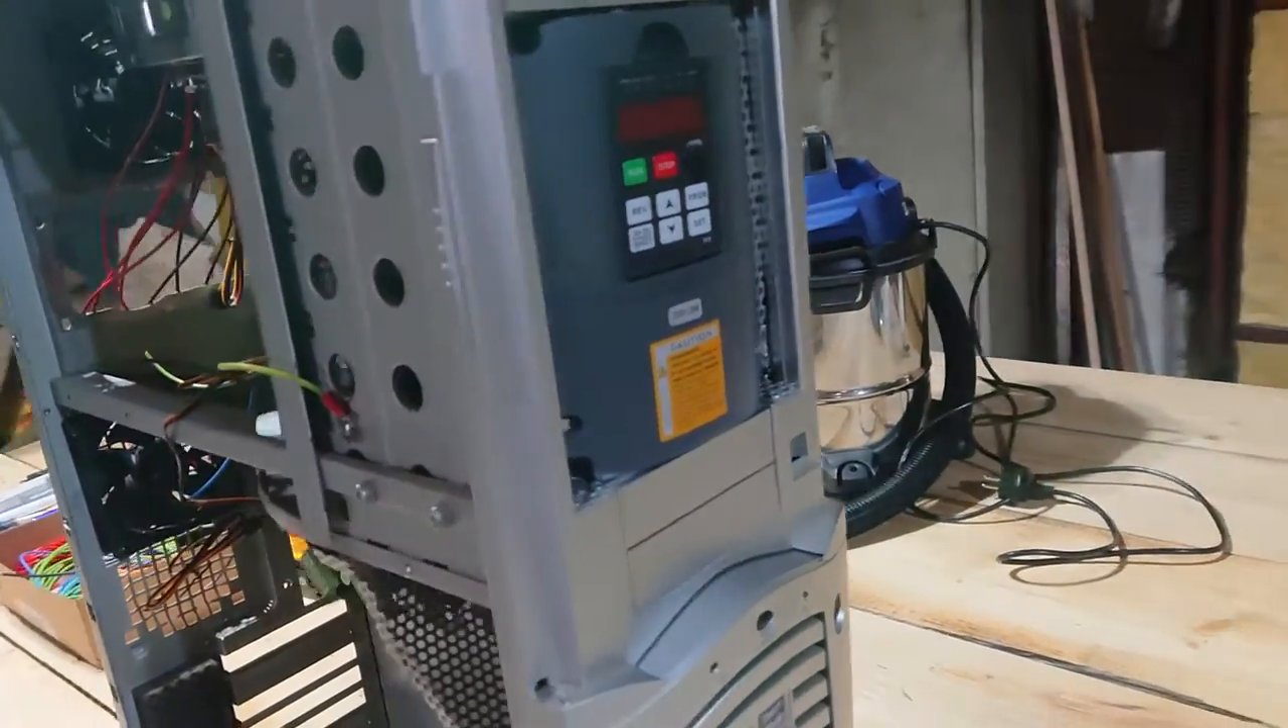Ihr seht ich habe den frequenzumrichter von der spindel hier mit eingebaut.